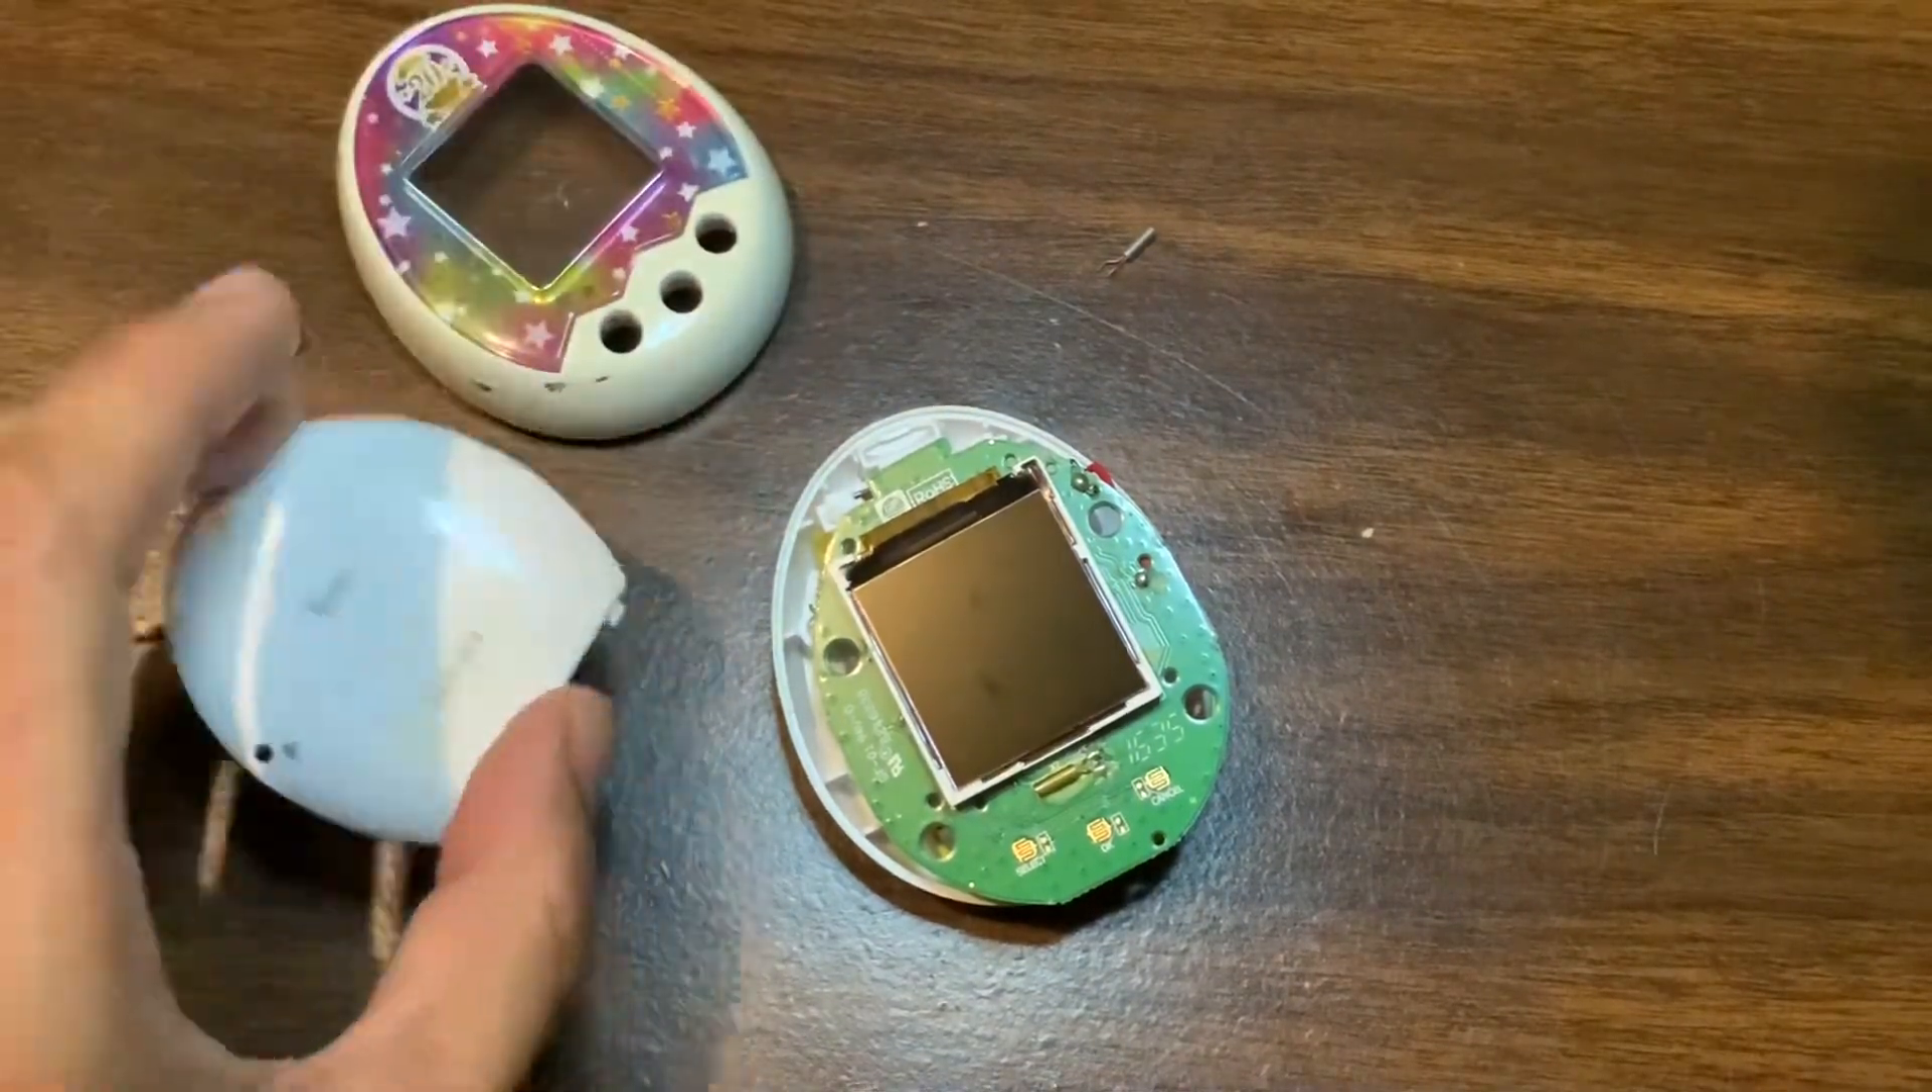I've already taken off the shell with the screwdriver.